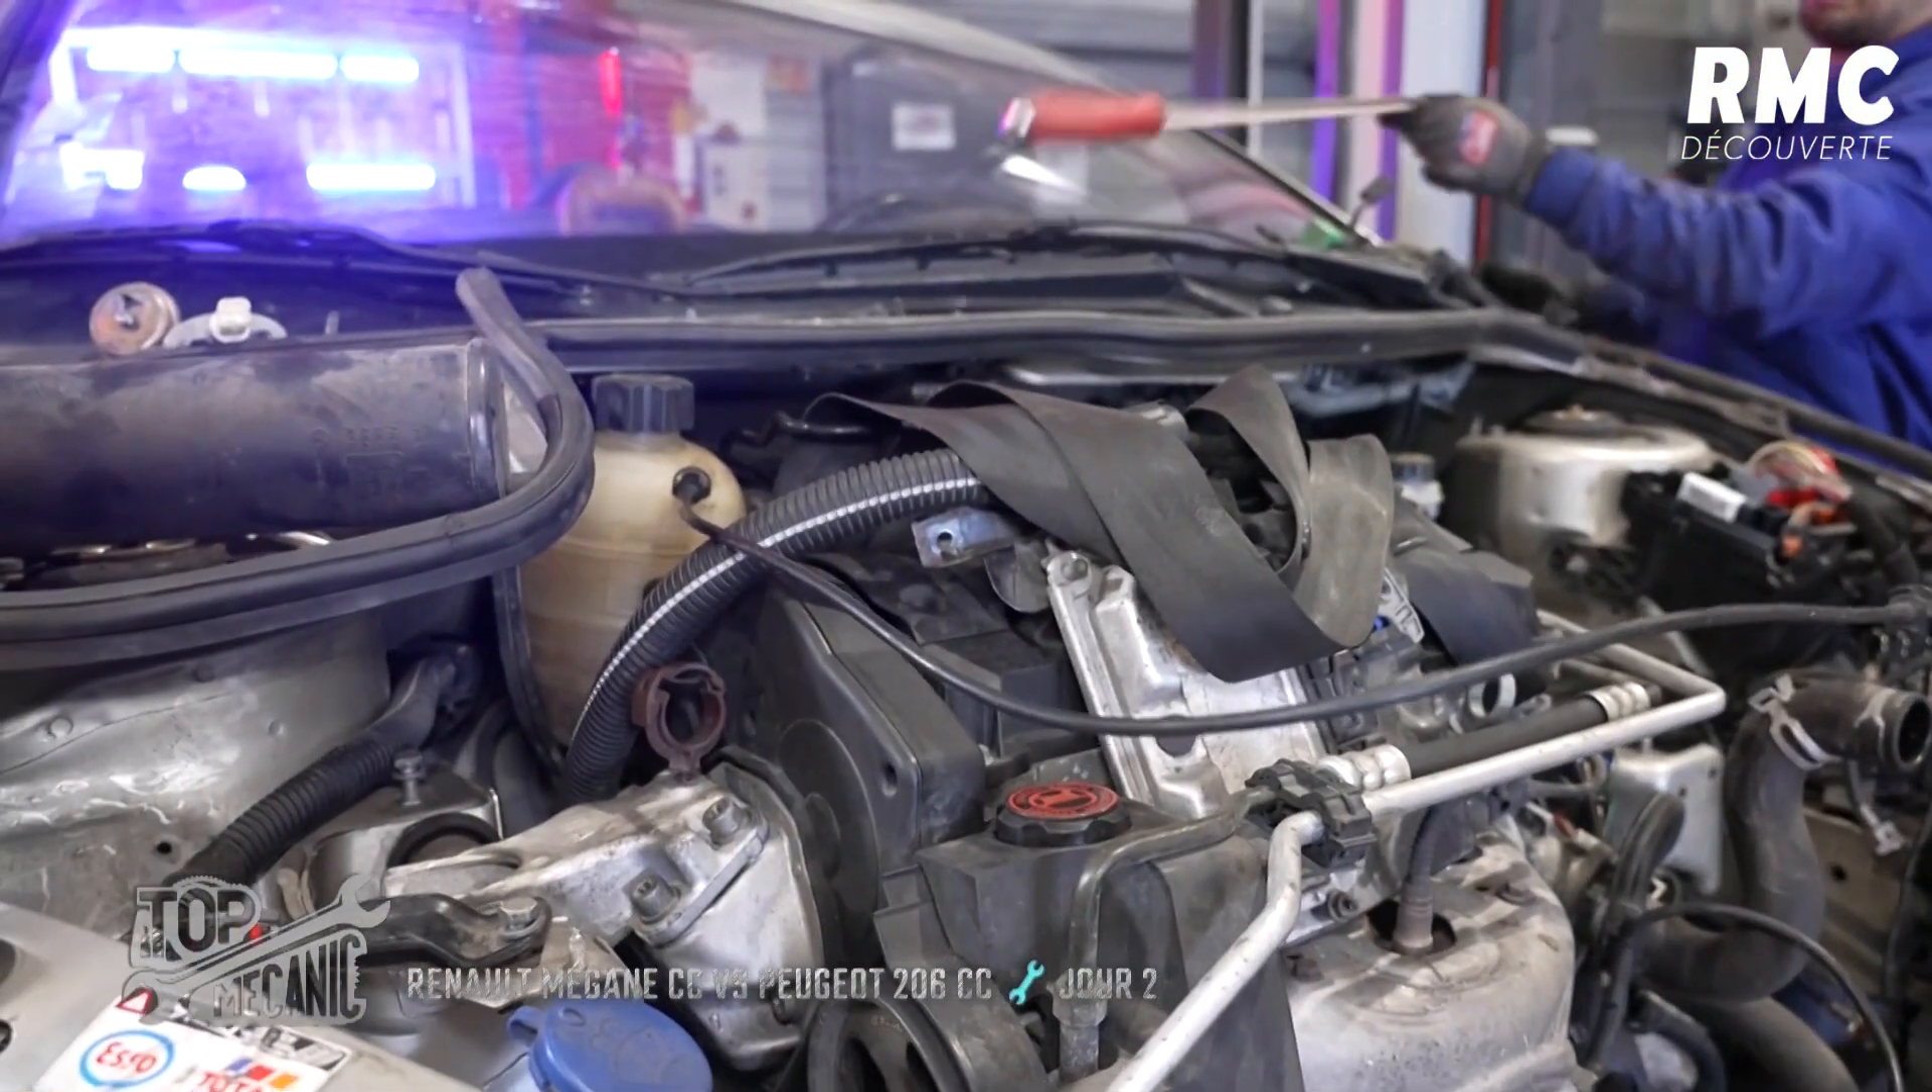Le moteur est dedans, c'est une bonne chose.